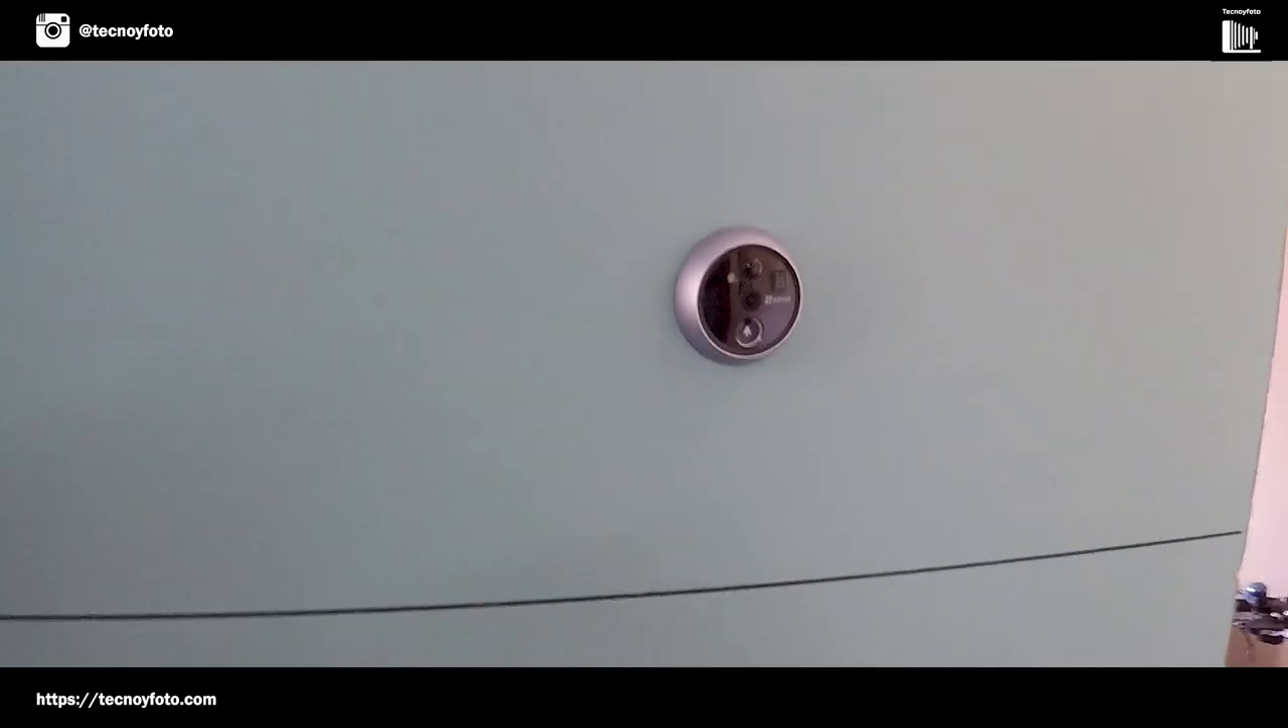Pero ya tengo la mirilla puesta por la parte exterior, solo con el adhesivo.